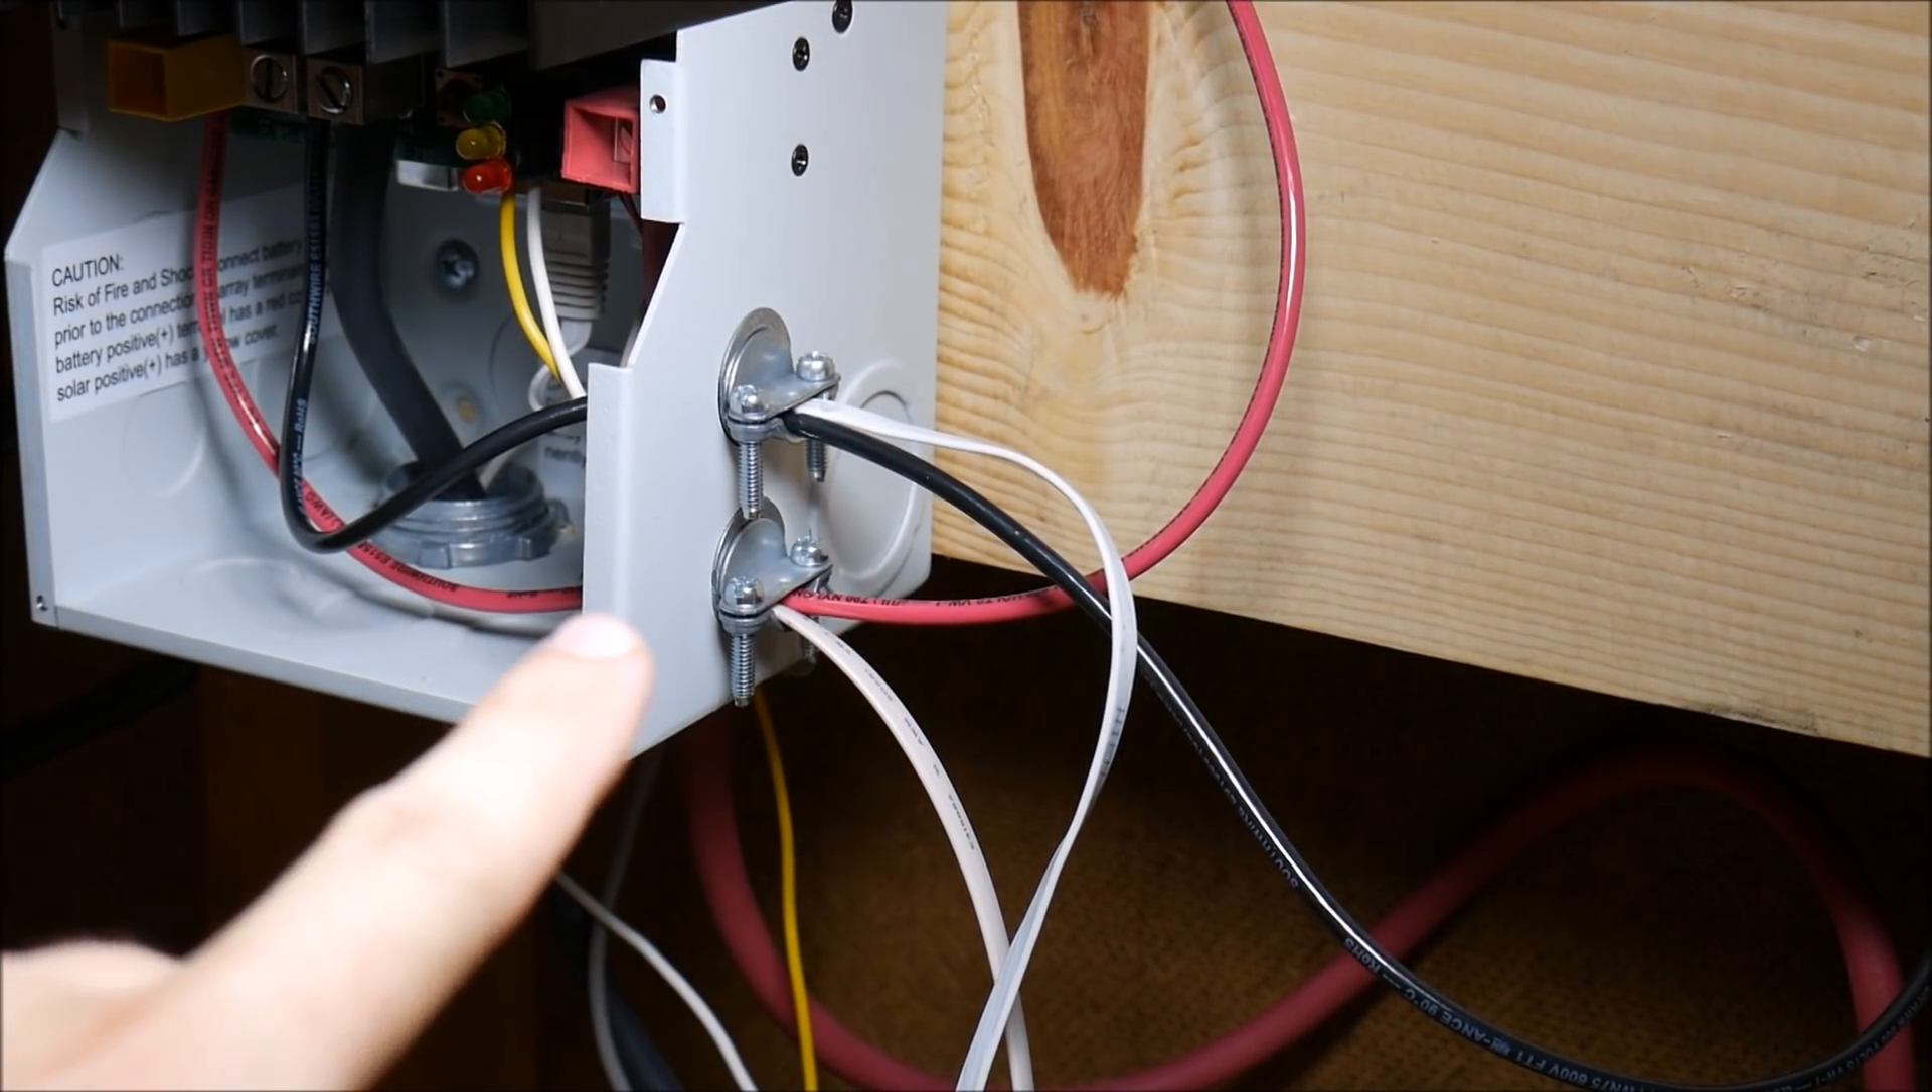Okay, we've got the wires secured here.